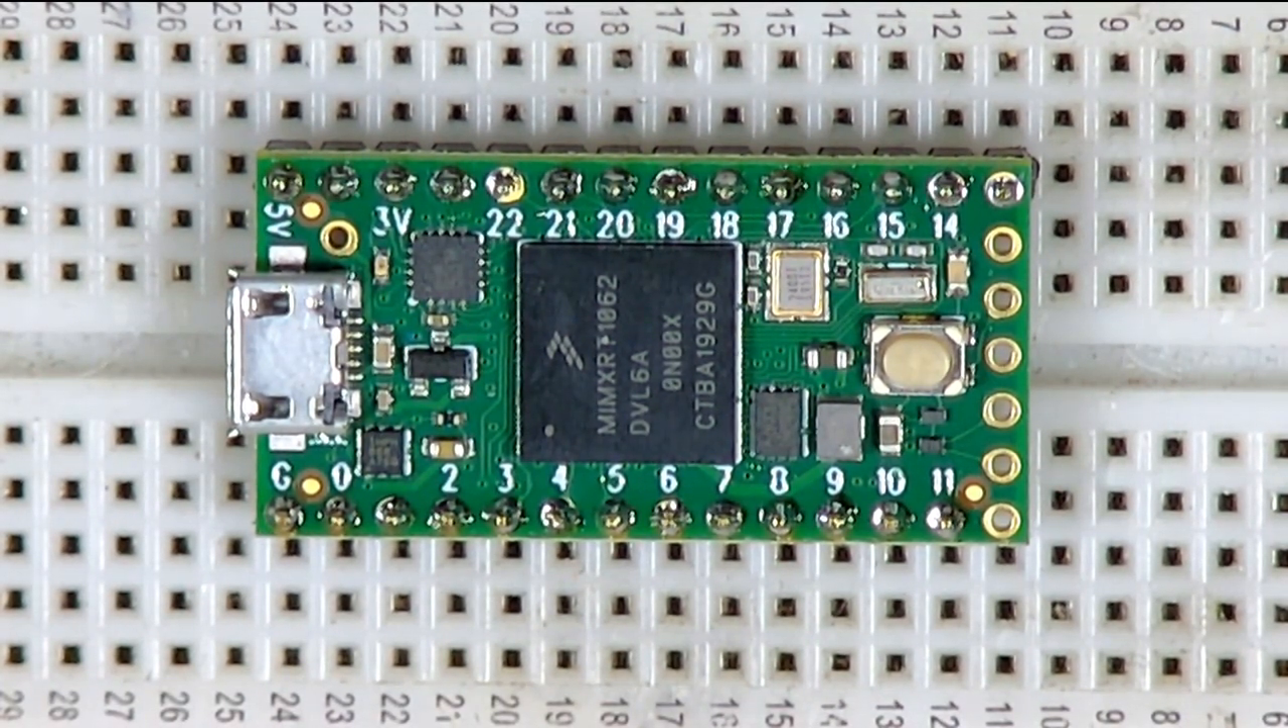The chip is all in you can see a nice solder joints.